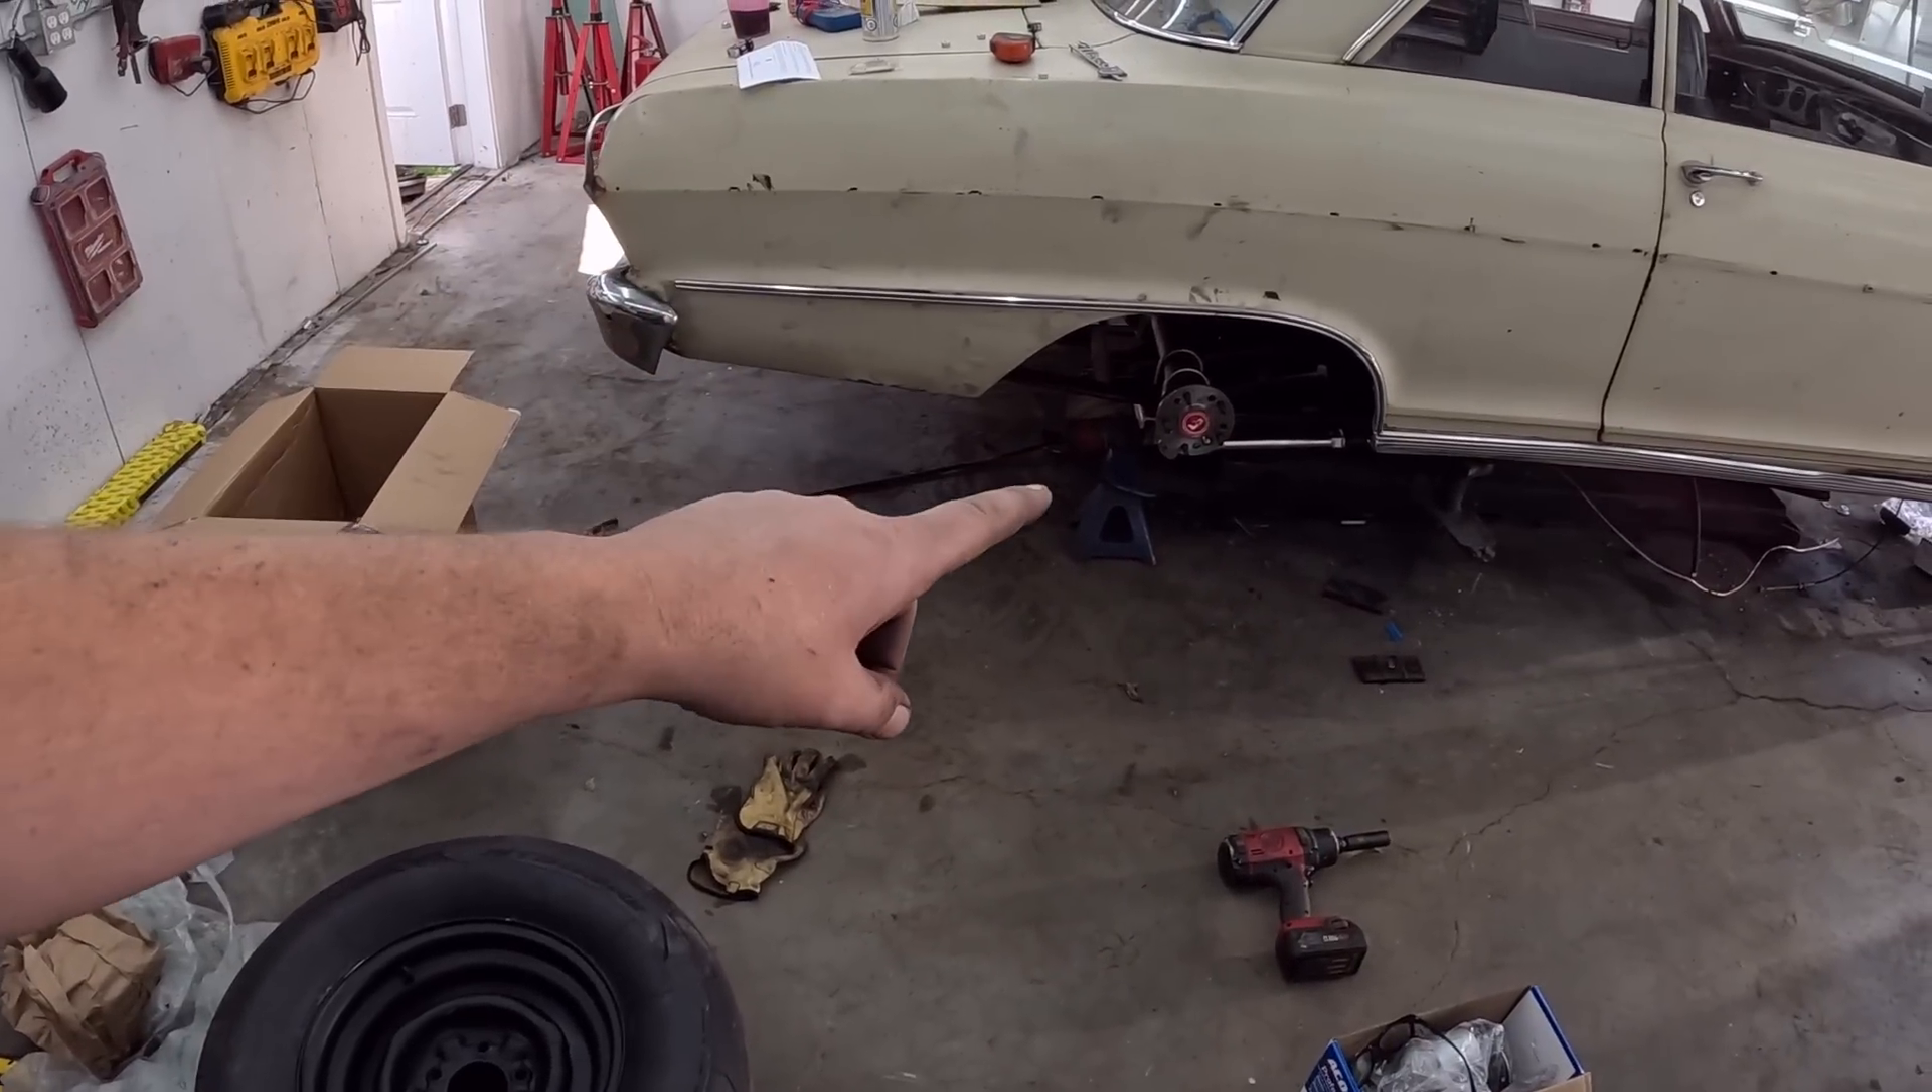So the wheels are off. I have it sitting on jack stands.